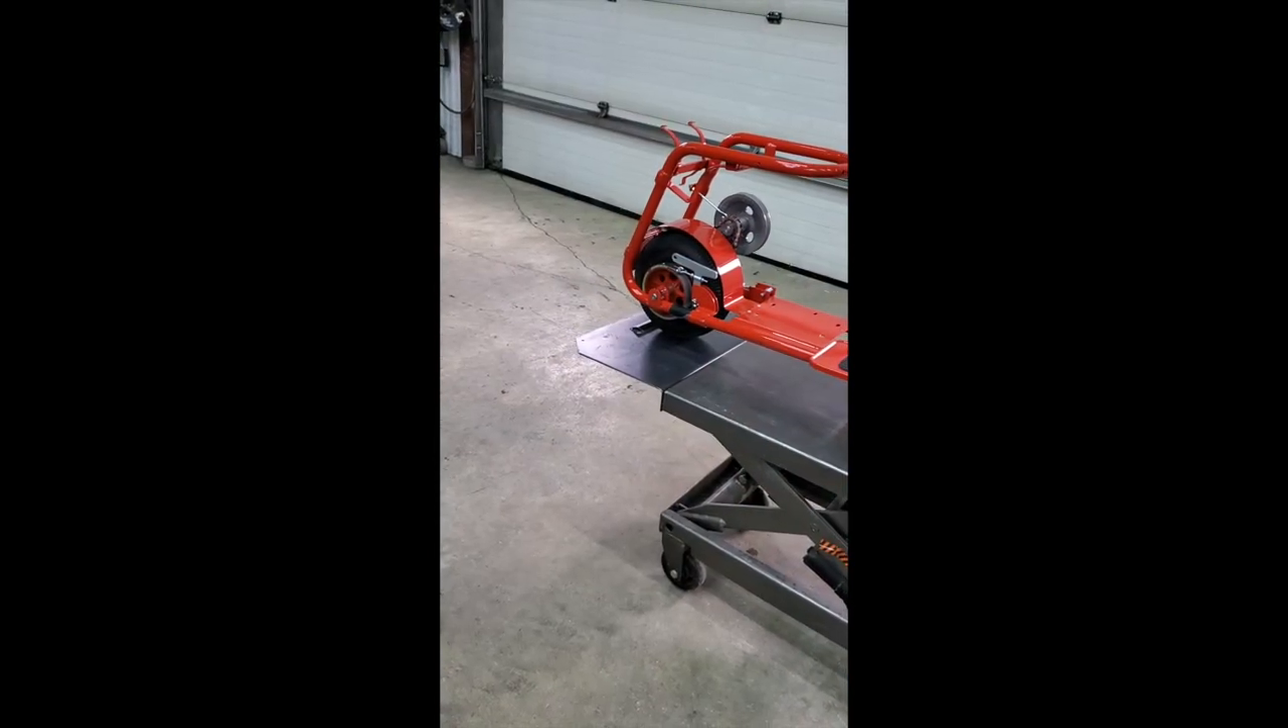Now that we have the back wheel on, we have a rolling chassis and we've repositioned it on the work cart.